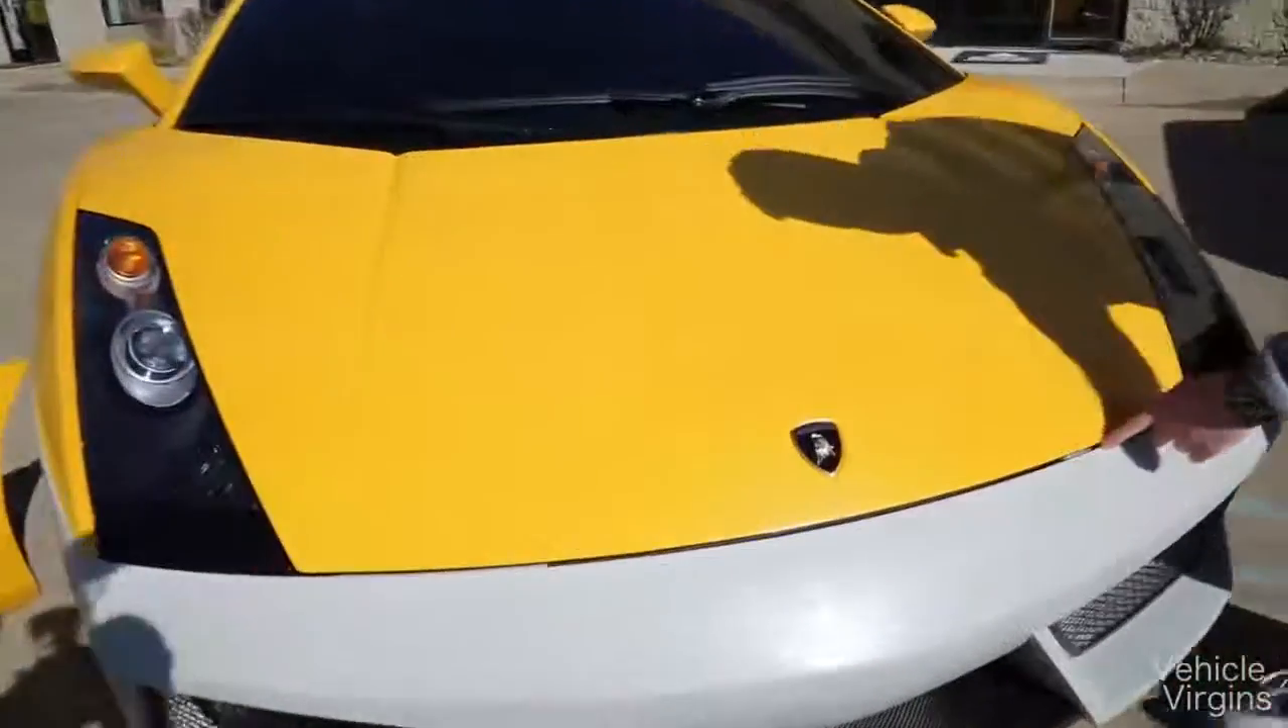As you can see look how good the panel gap is I mean it flows perfectly it's the exact same all the way around as it was with the original bumper.